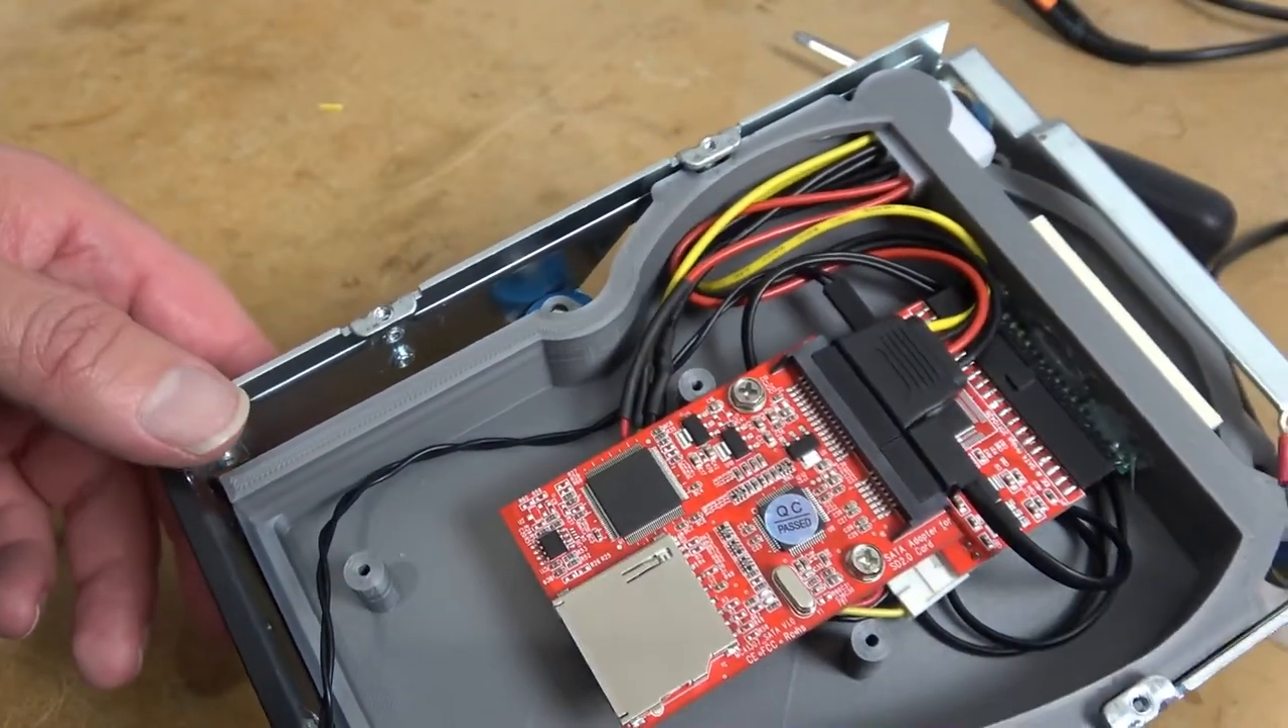There we have all the electronics installed.